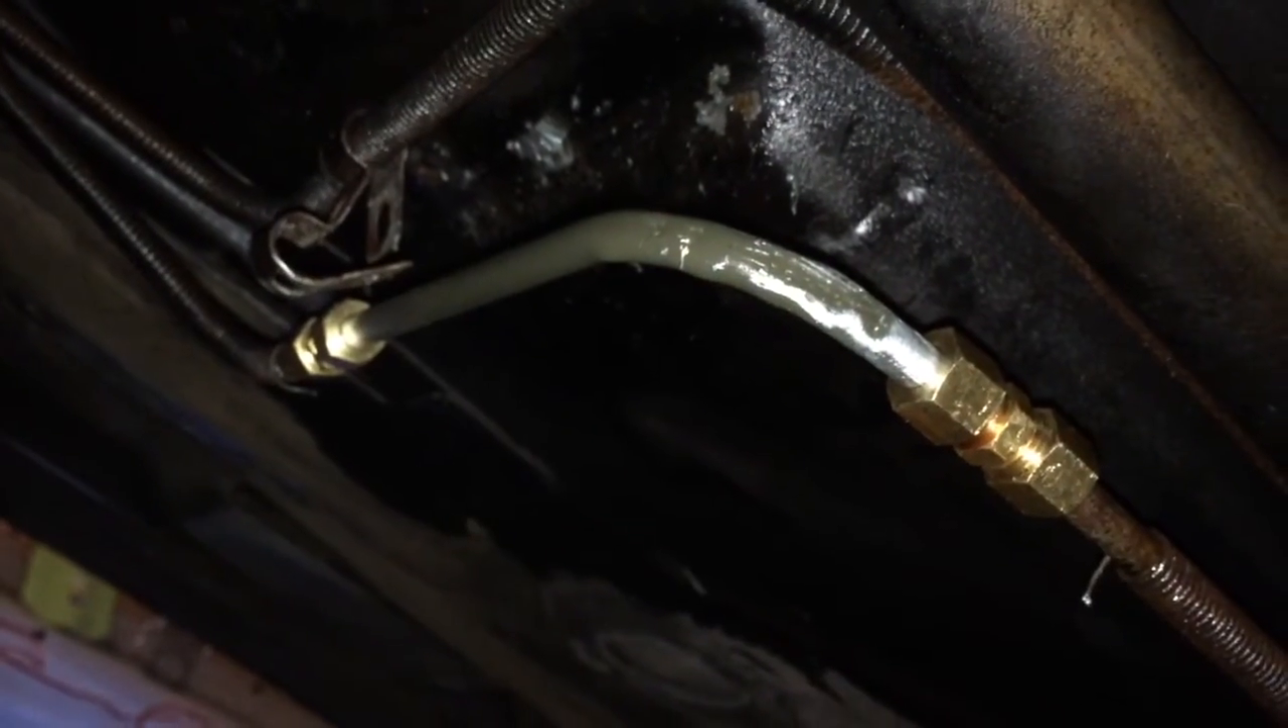Here's the new steel line that we added in, and then the other compression fitting here. Everything's in.